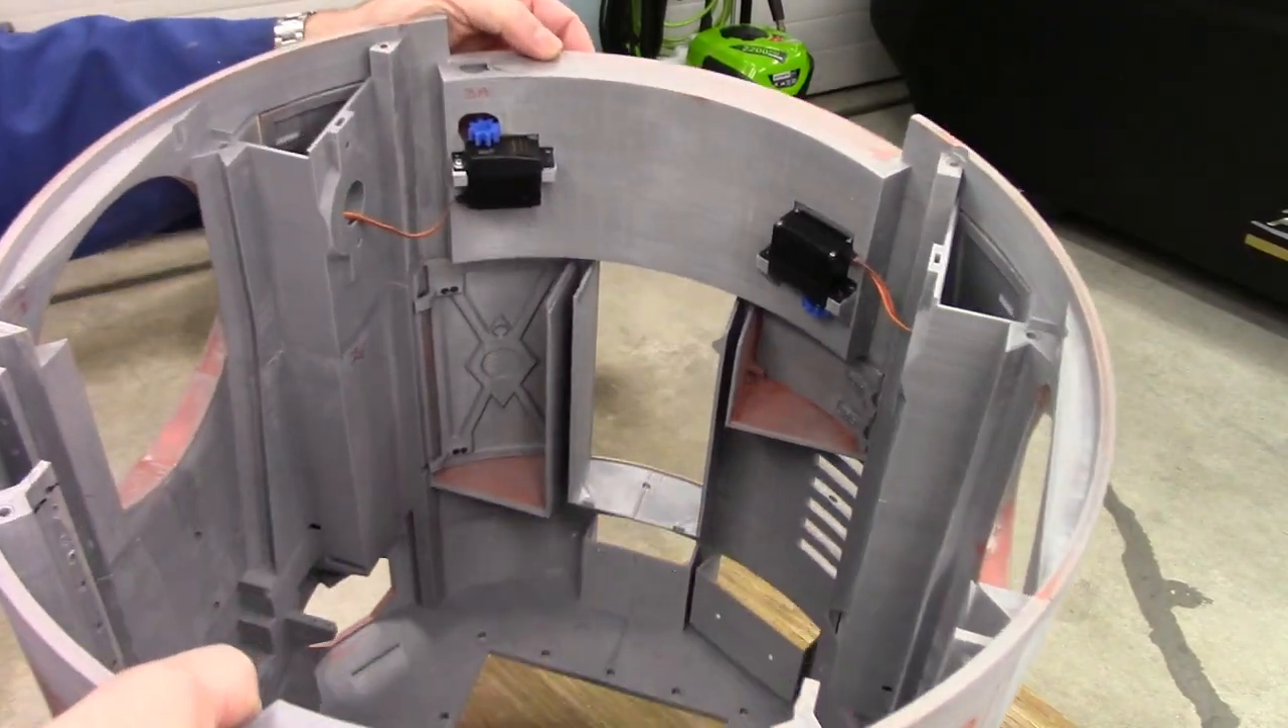Okay before getting those threaded rods in just wanted to show I've got the two servos in these are just standard servos and then you just have the little gear that moves the utility arm.